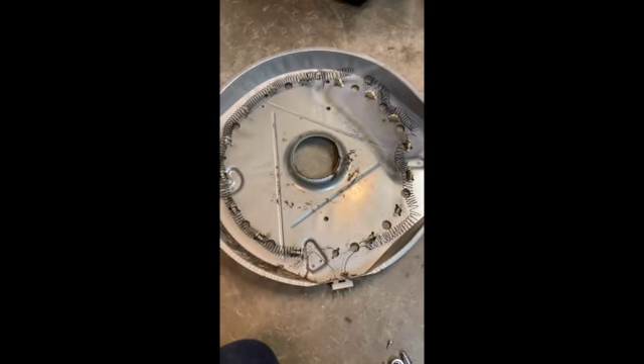So I got the dryer taken apart and got the heating element housing and heating element.